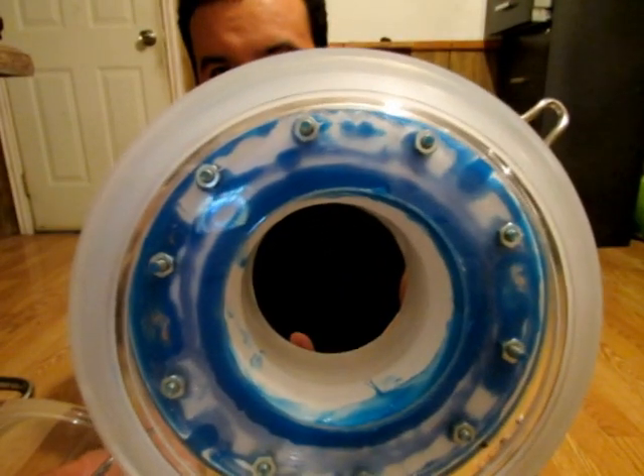So, so far I attached the toilet flange to the lid of the bucket.